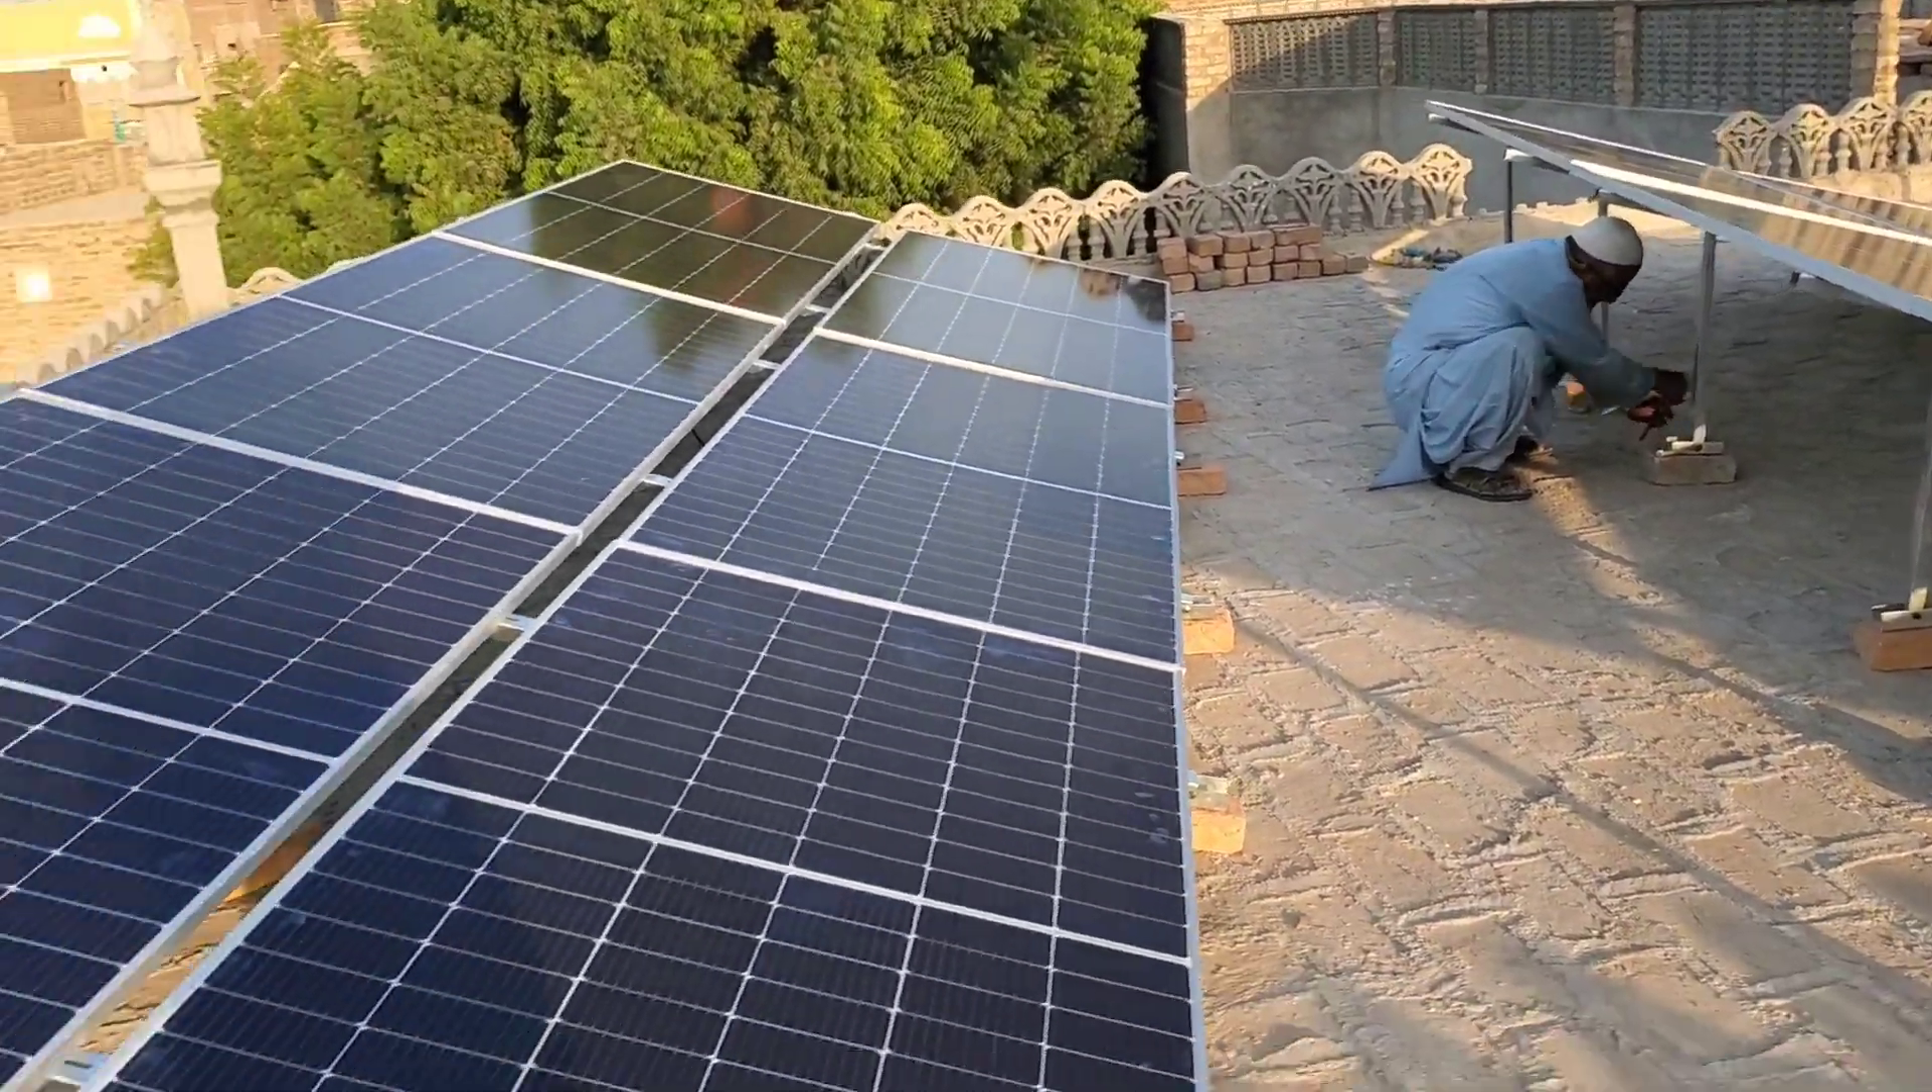اس طرح سے ہم نے یہ پینل لگا چکے ہیں۔